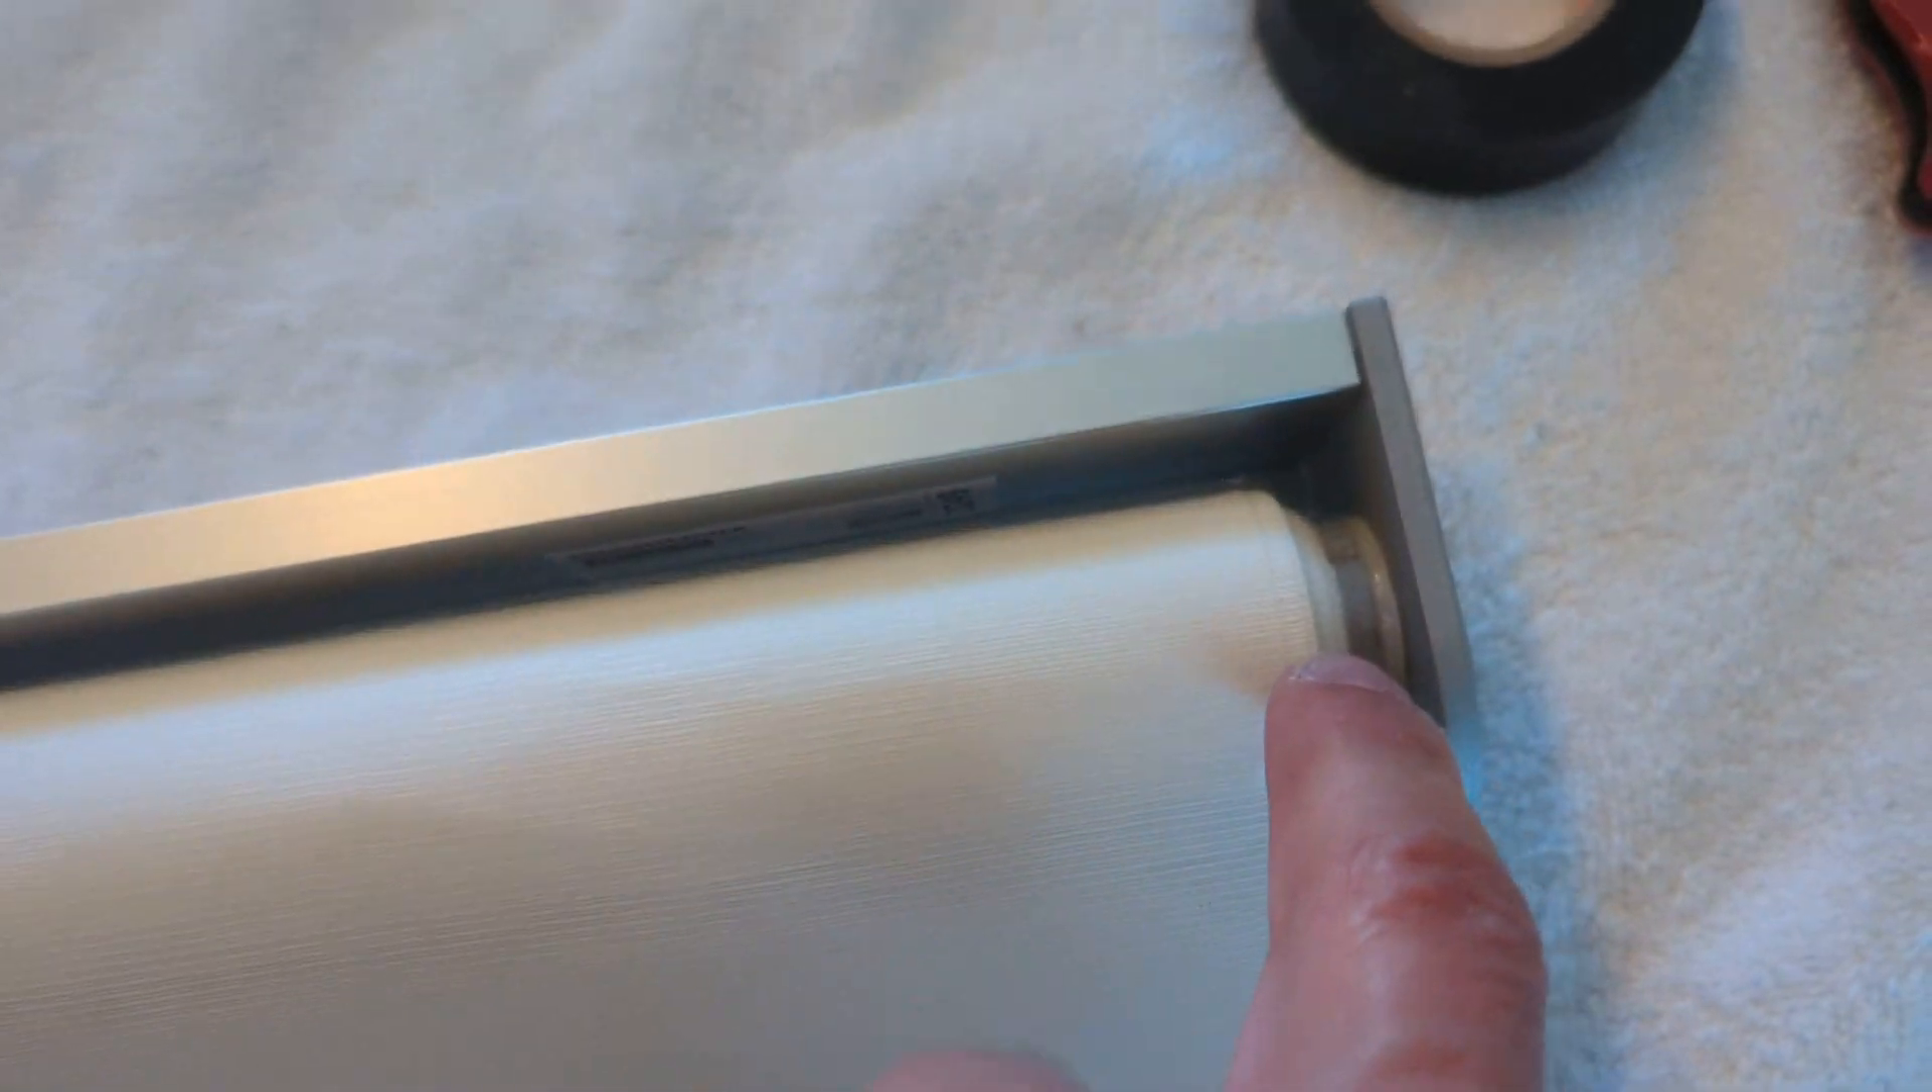So this is the cut end I put the bracket back on you'll see it matches up nice here.